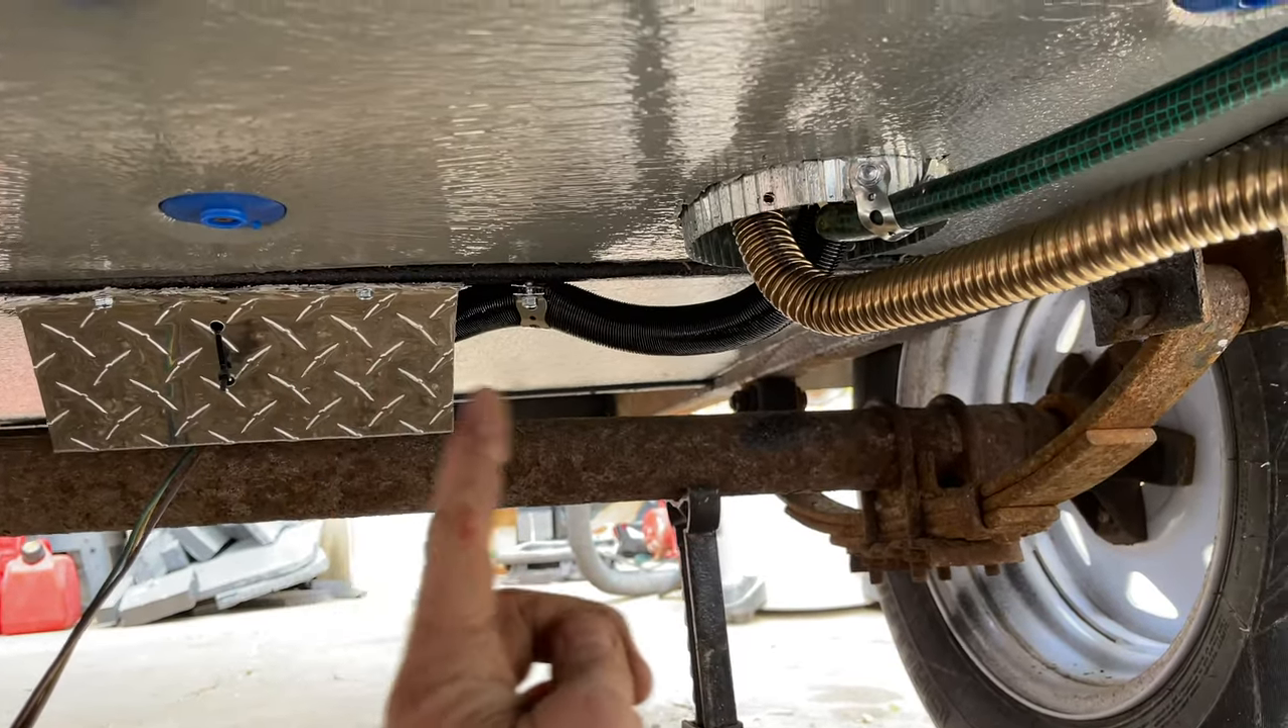And then I built this little shield here for the air intake and then I just attached it up there.